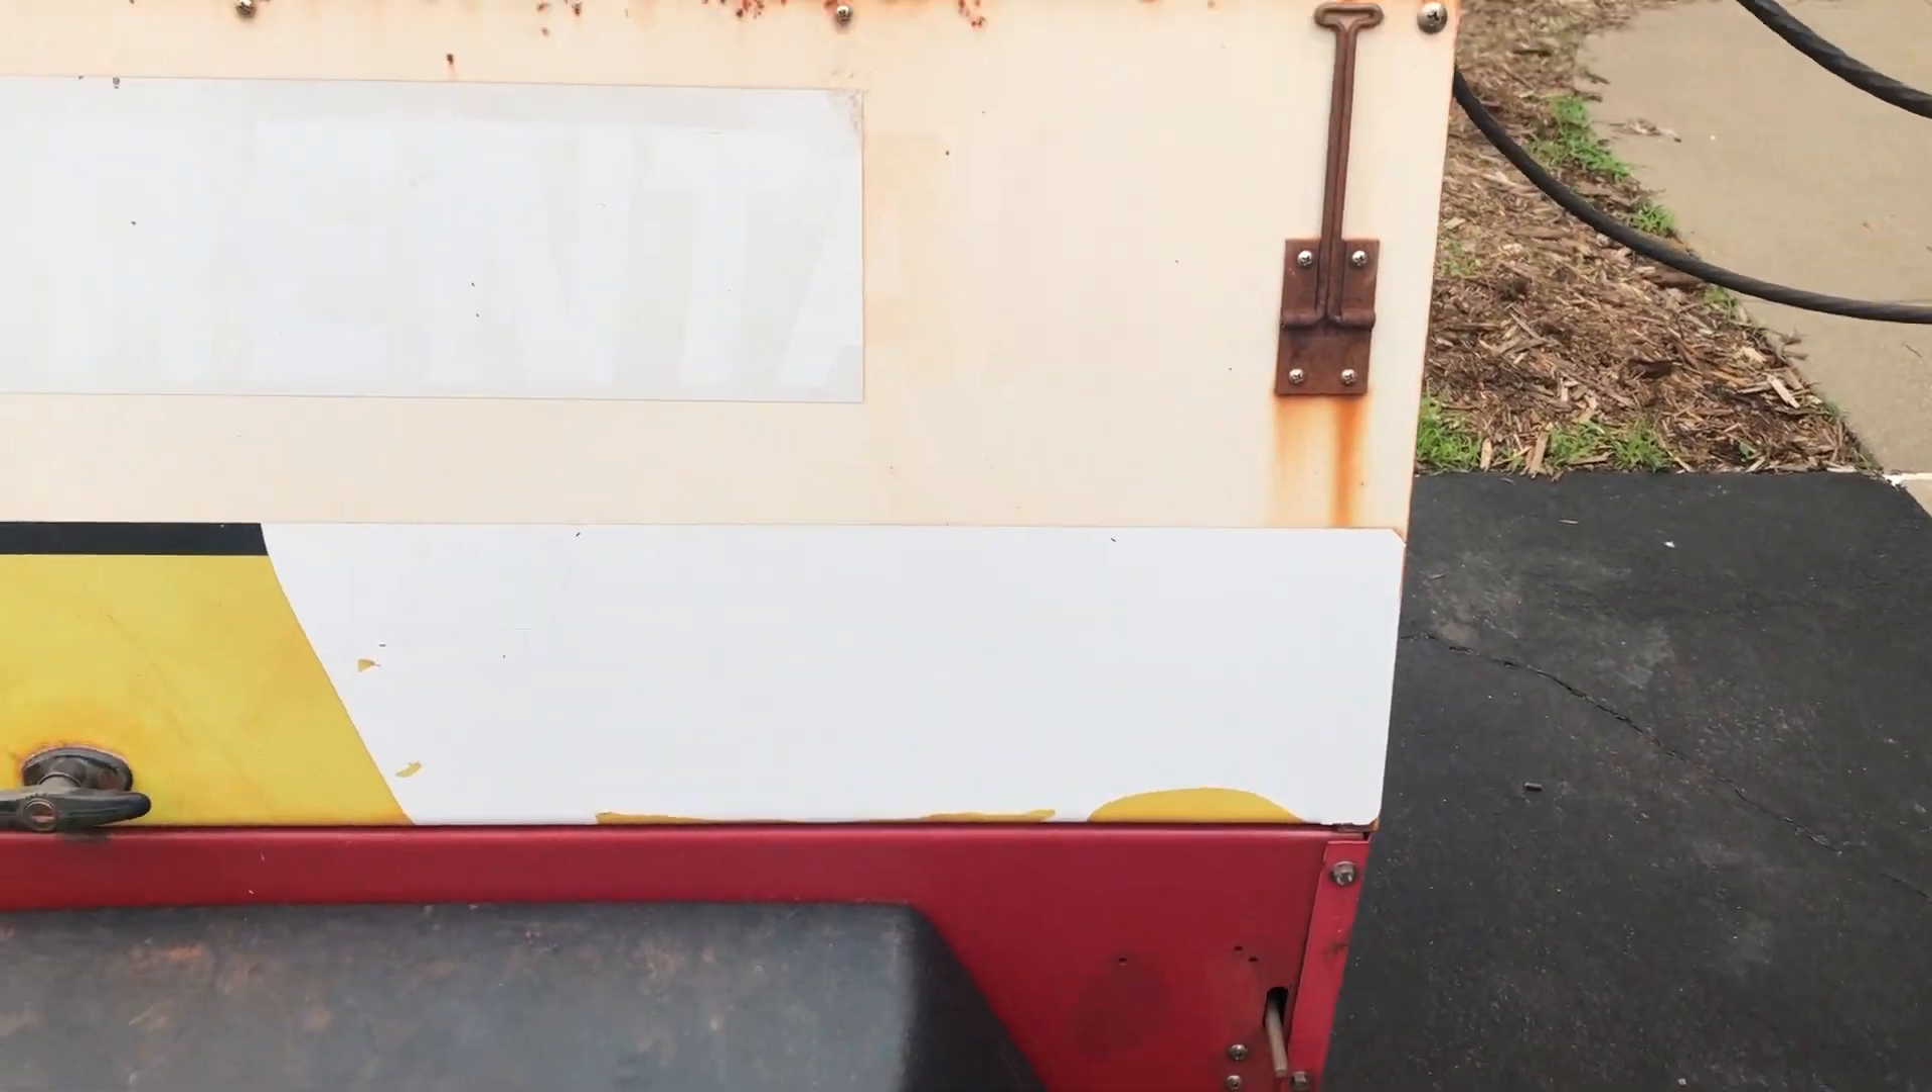You can see i started removing some of the stickers the other day.